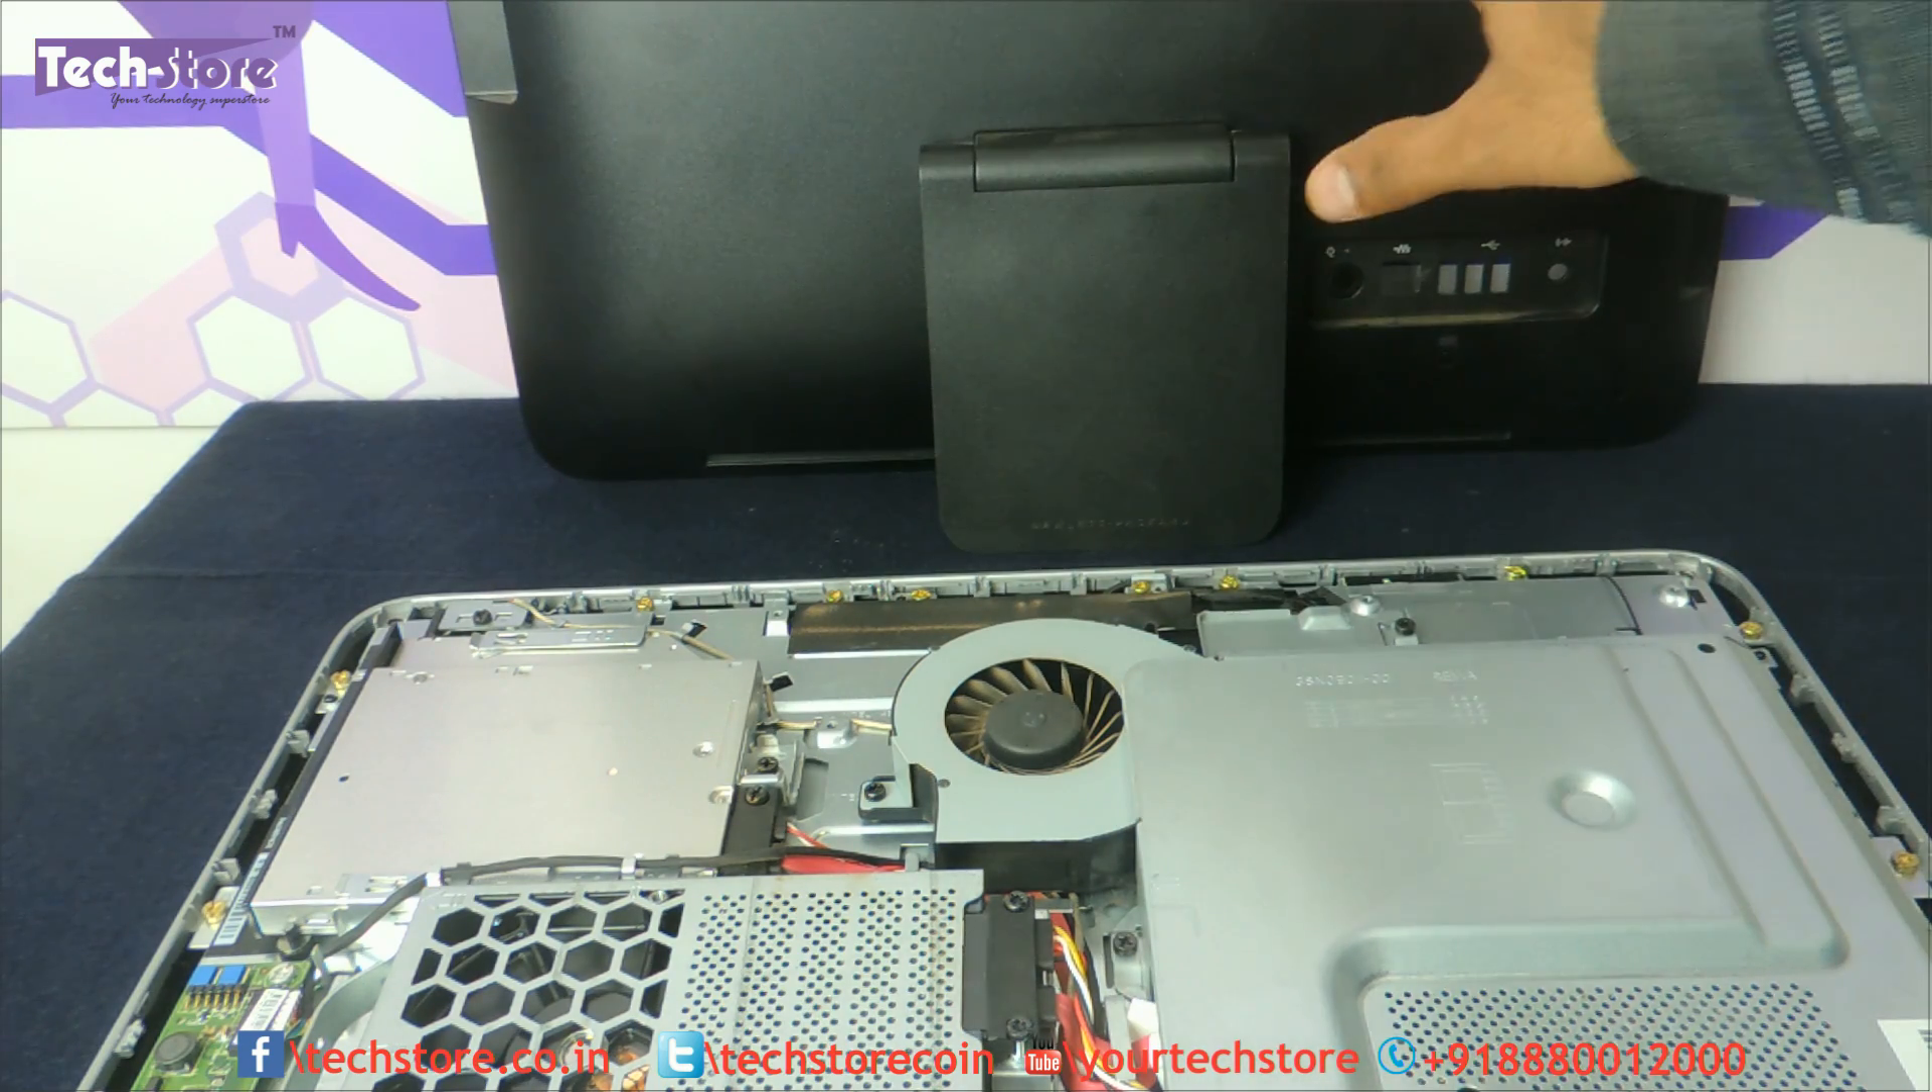So, as you can see the entire back panel is now exposed.